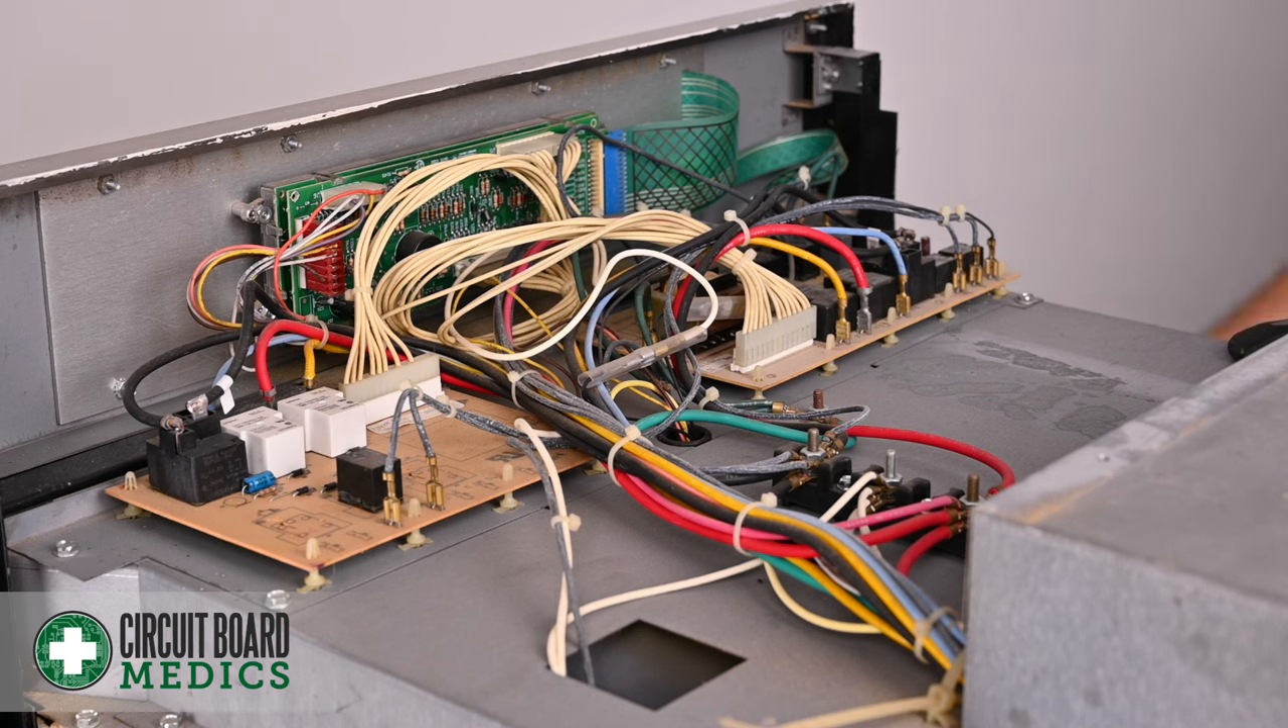After removing the cover, we now have access to the main control board and the two relay boards.